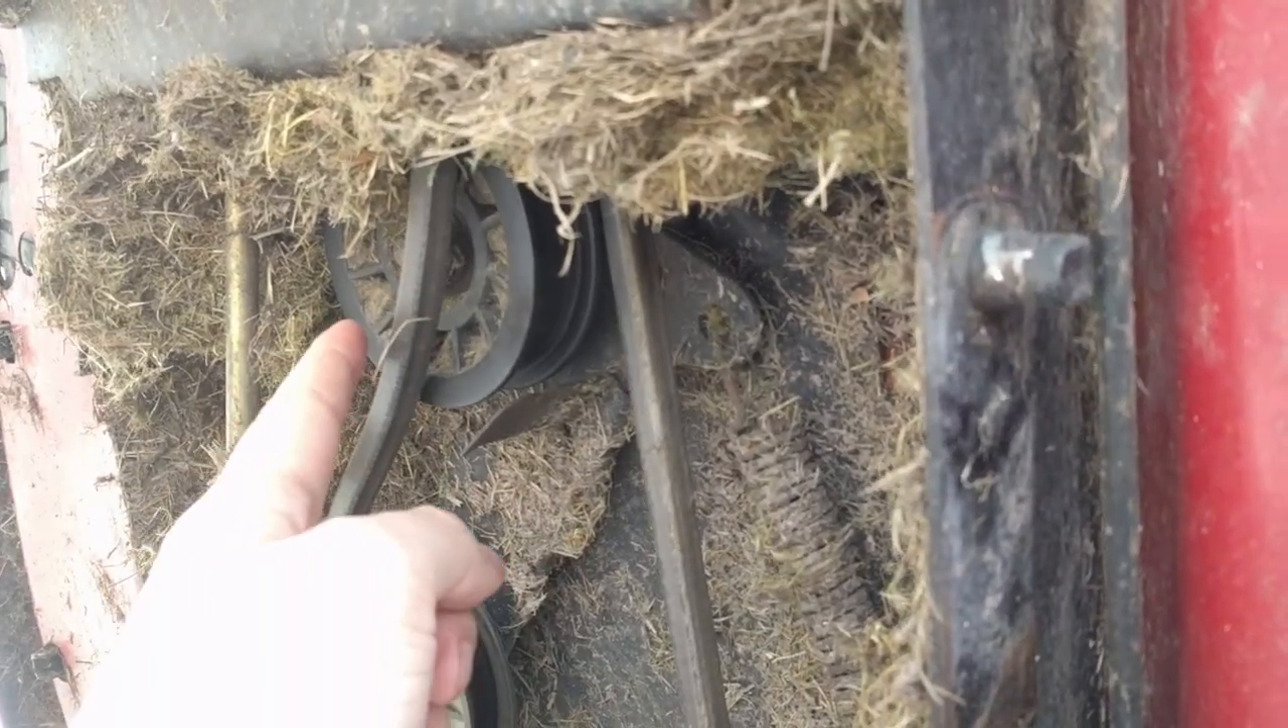So if we look at how that relates to the actual machine we can see that right here this belt has slipped off from the pulley right there.